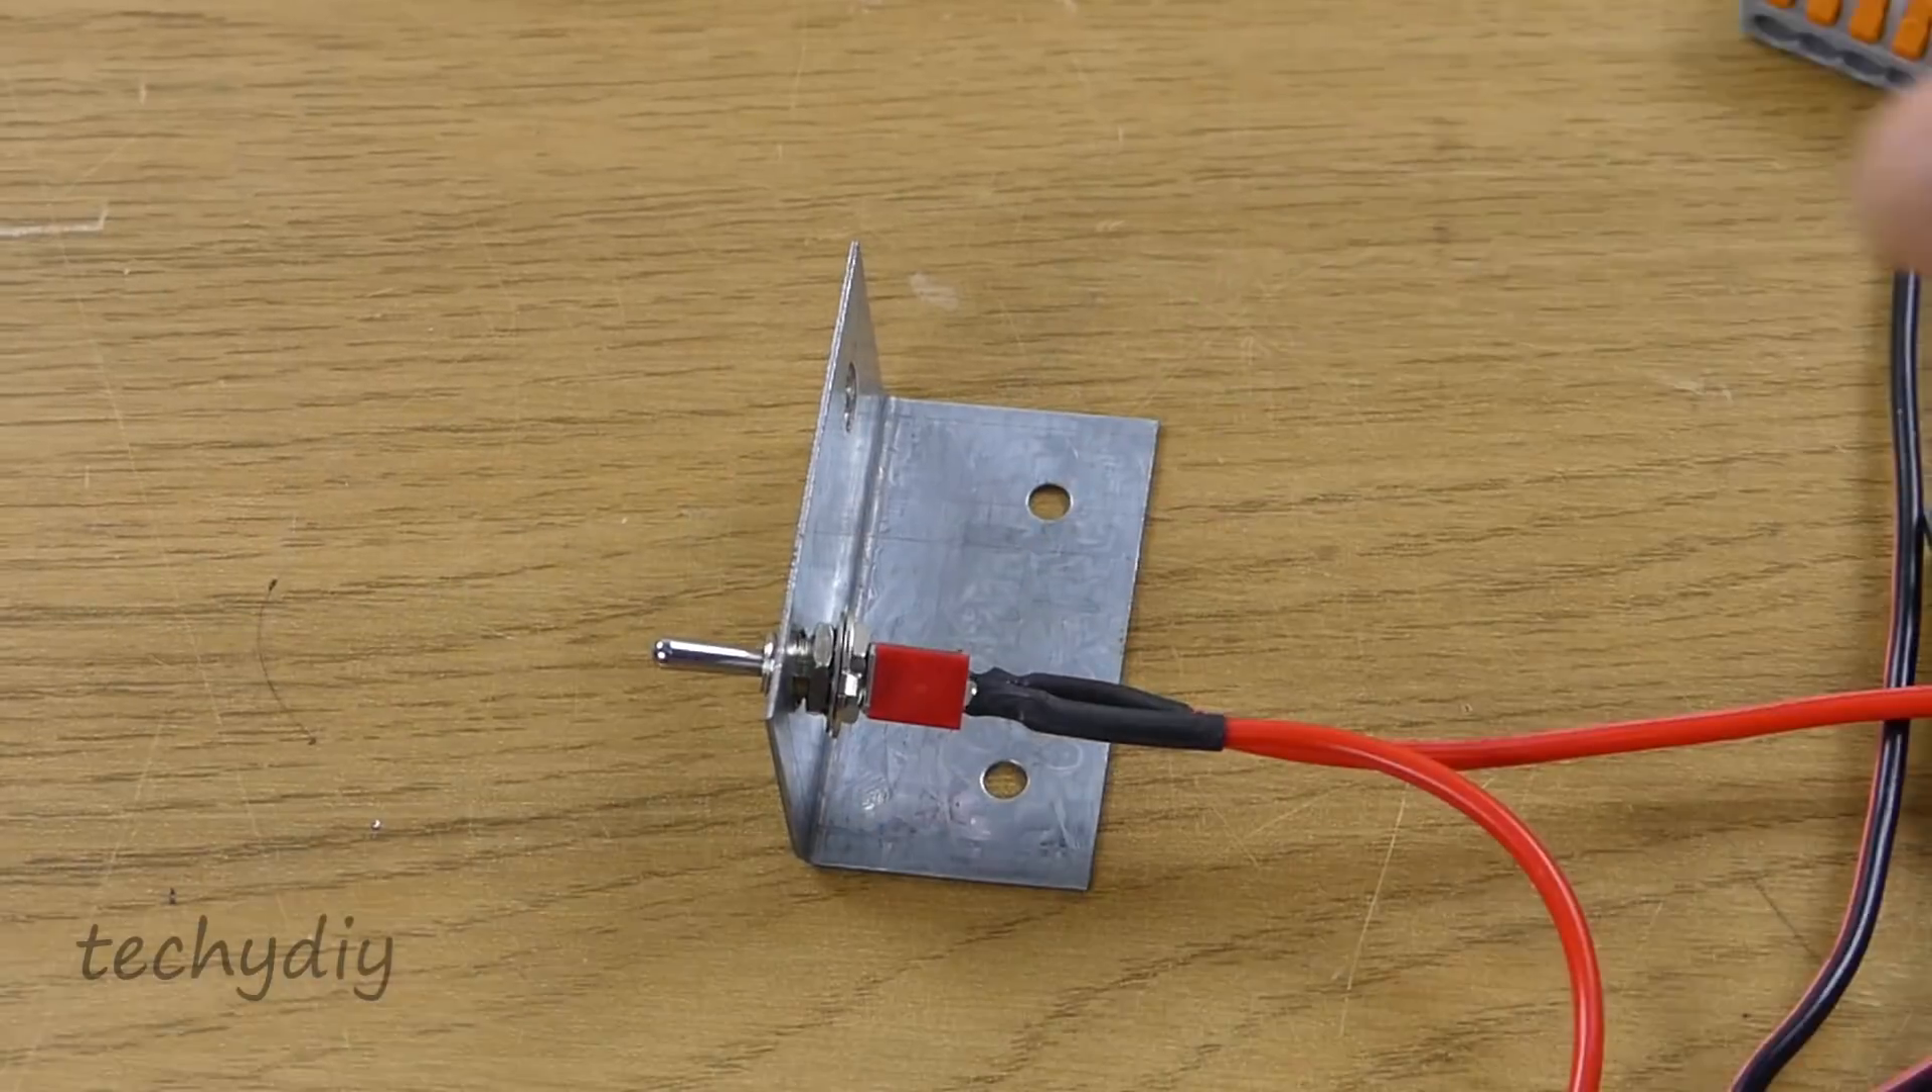I've enlarged one of the holes so that the switch fits through.